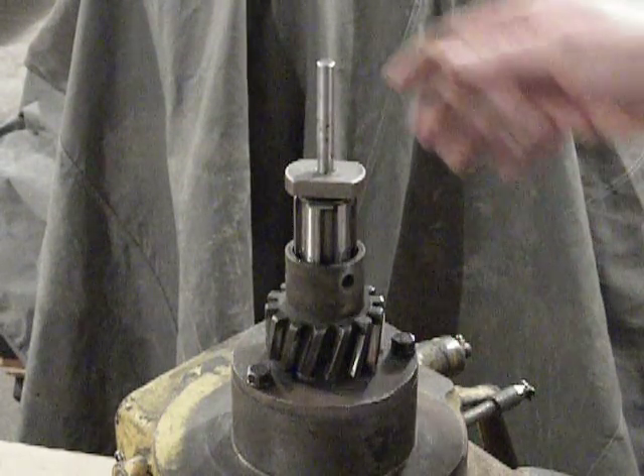And in this case, I already have the pinion gear on the shaft.